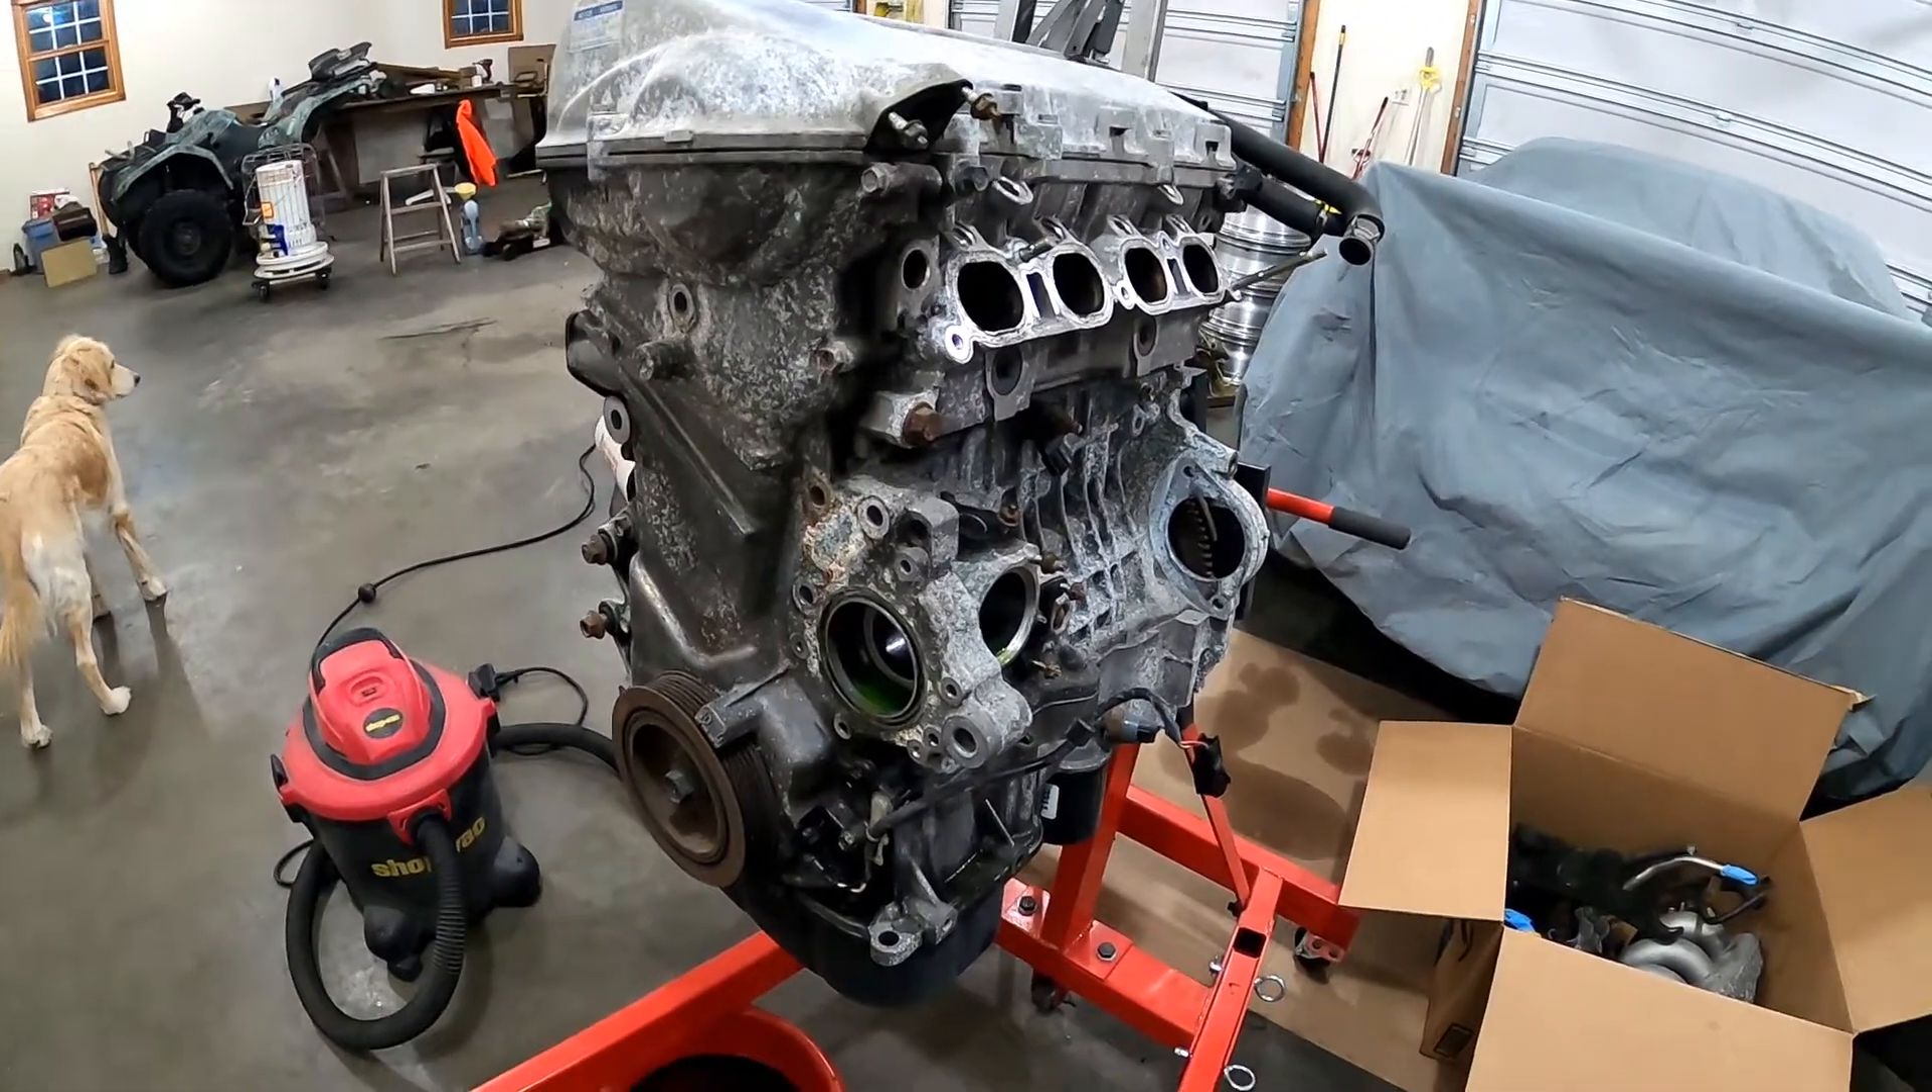All right, so we got all the accessories pulled off, the water pump, the intake manifold, and all that kind of stuff.